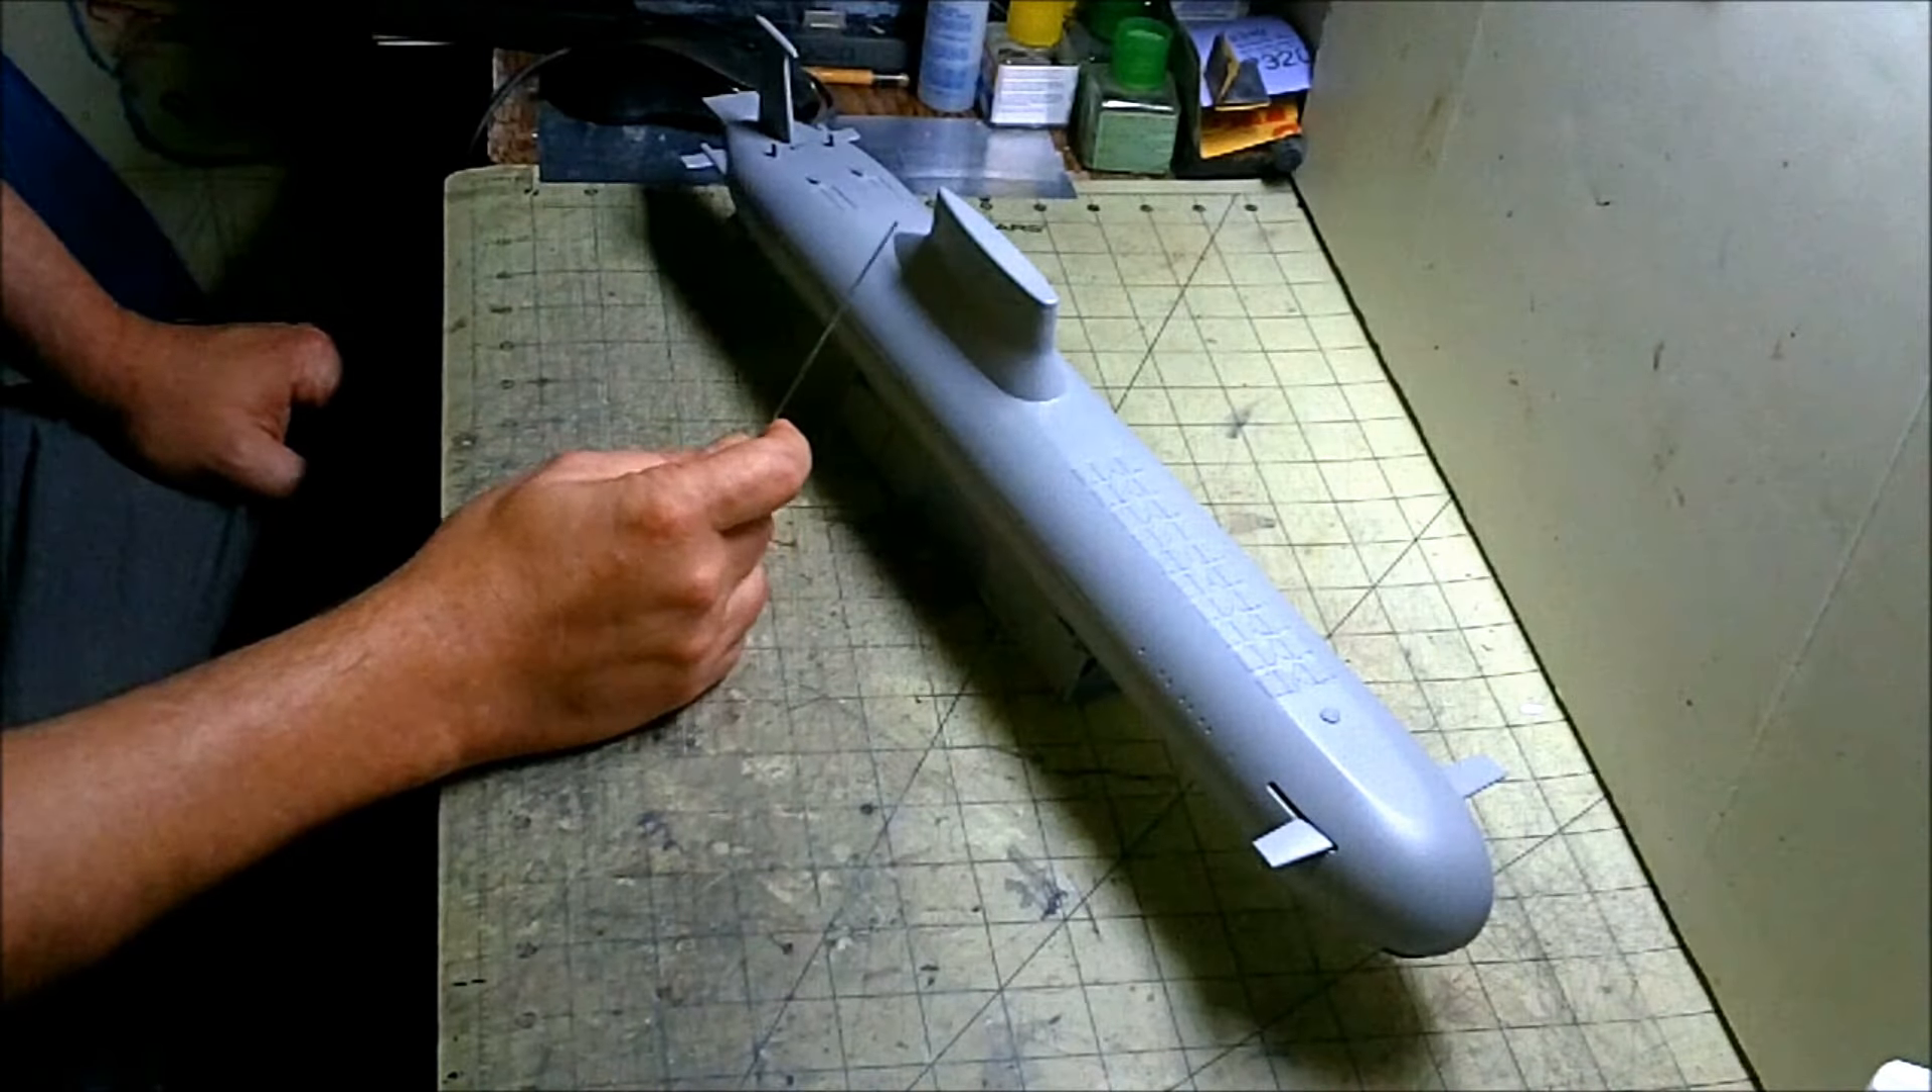The conning tower is all done now.